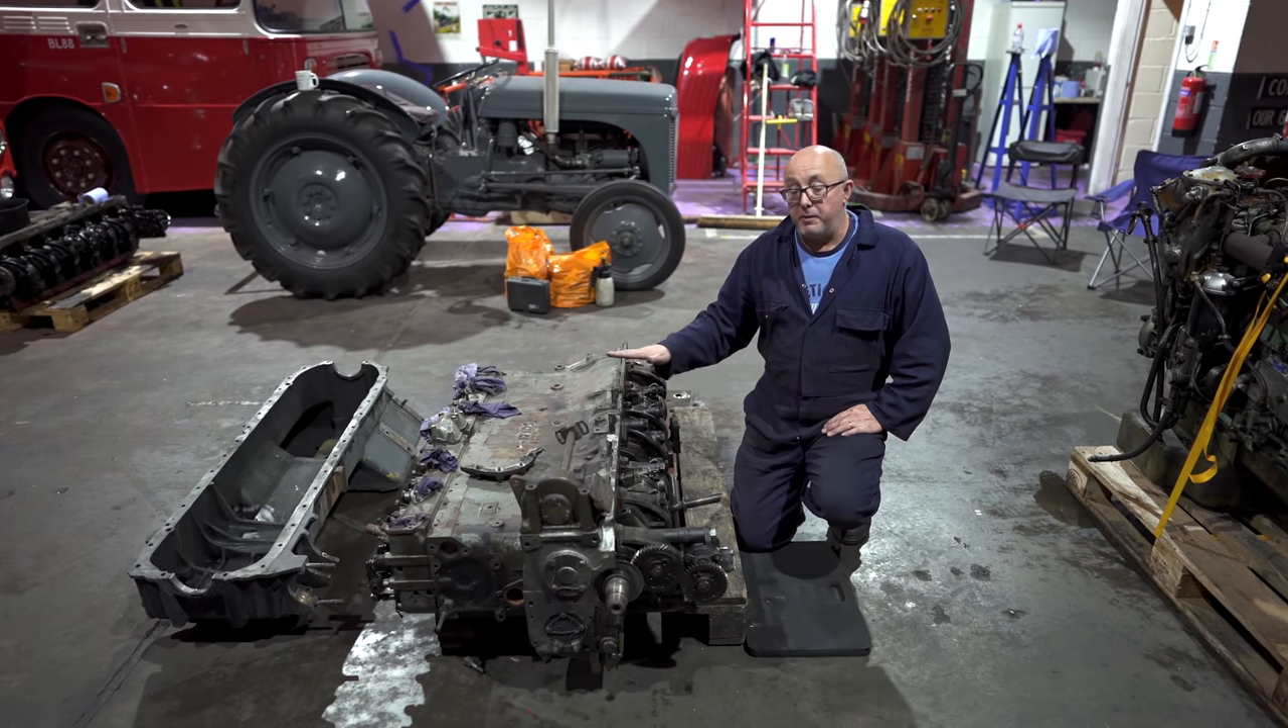So here's the damaged engine we've now got it out the bus.